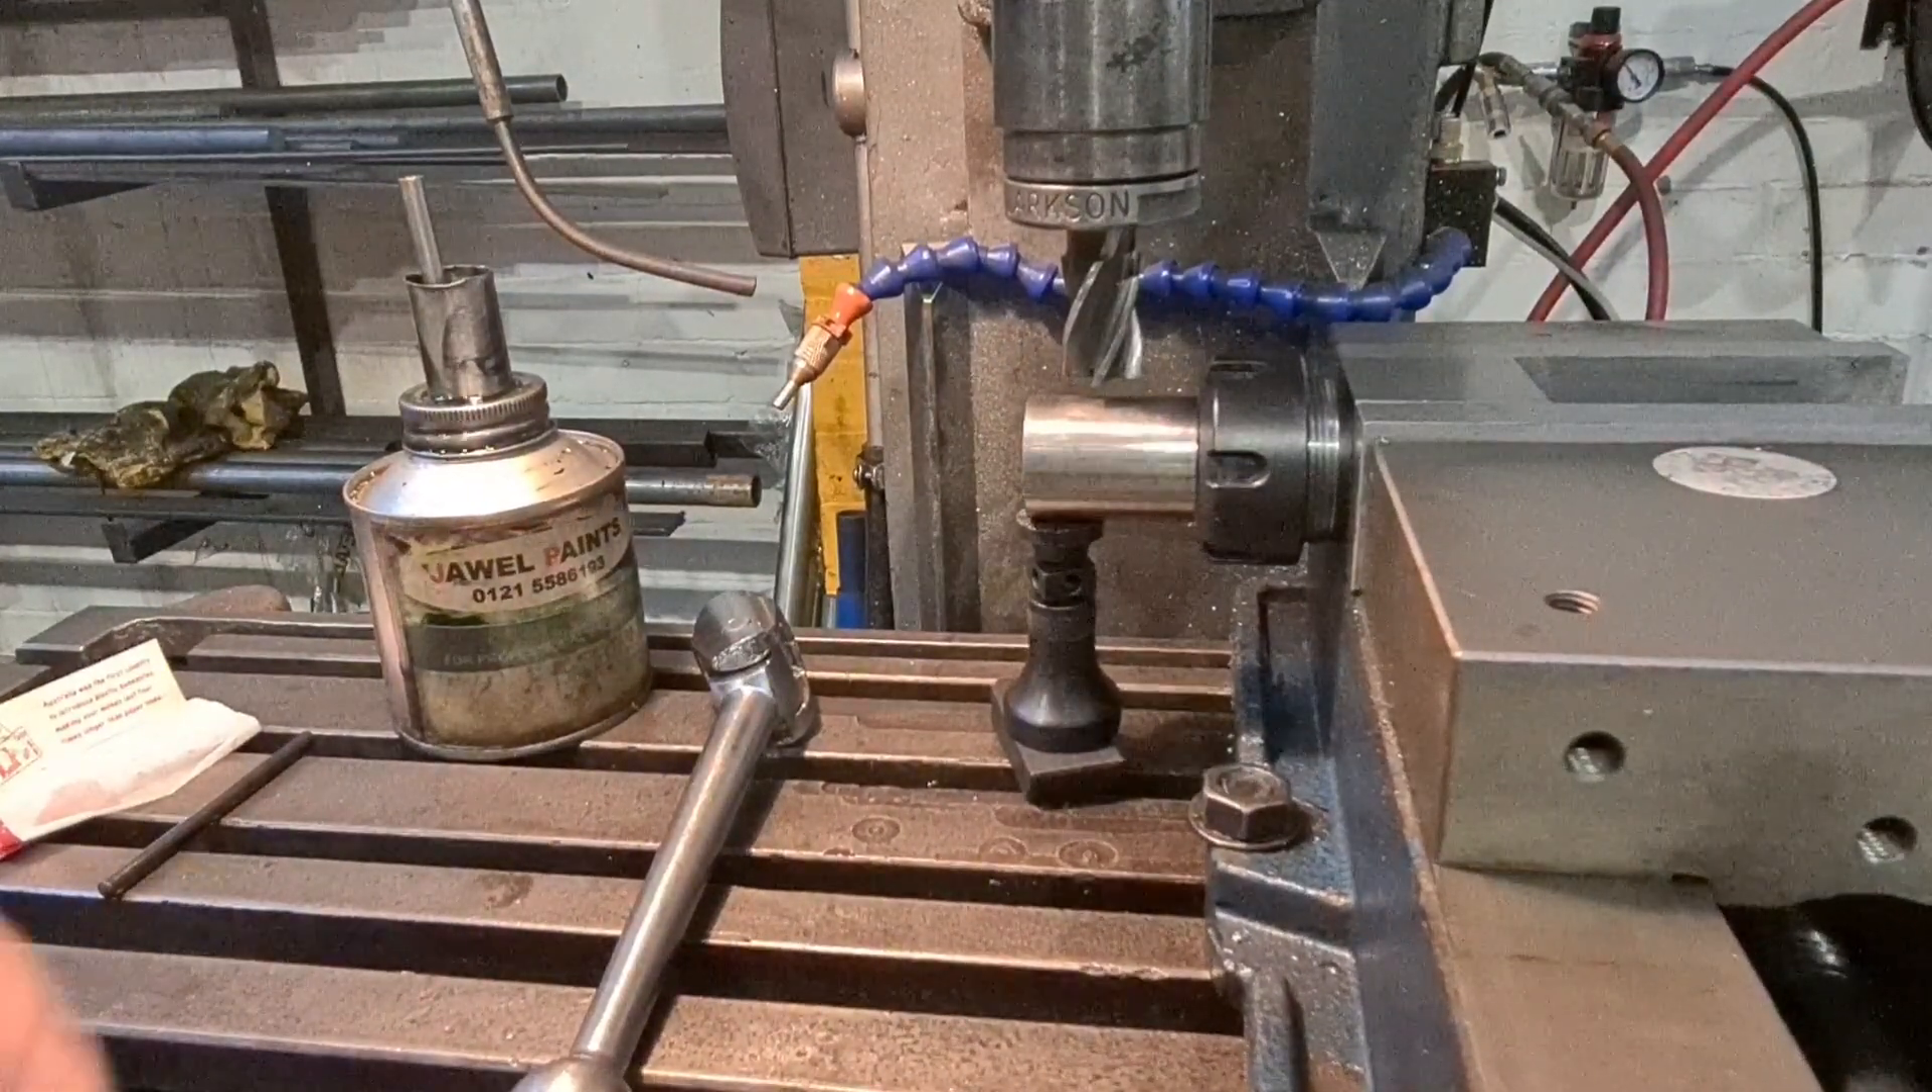We've got one of the stainless parts in this collet block a square collet block.